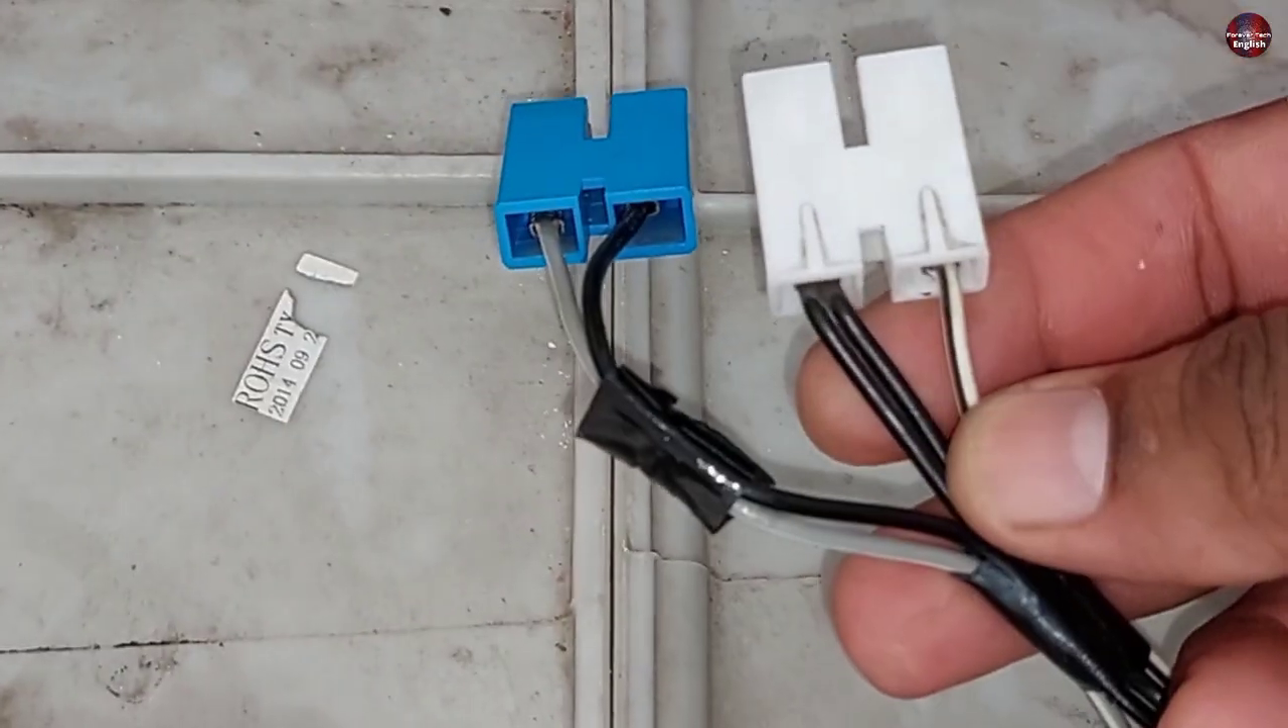You can see two wires are installed with the blue connector and three wires are installed with the white connector.